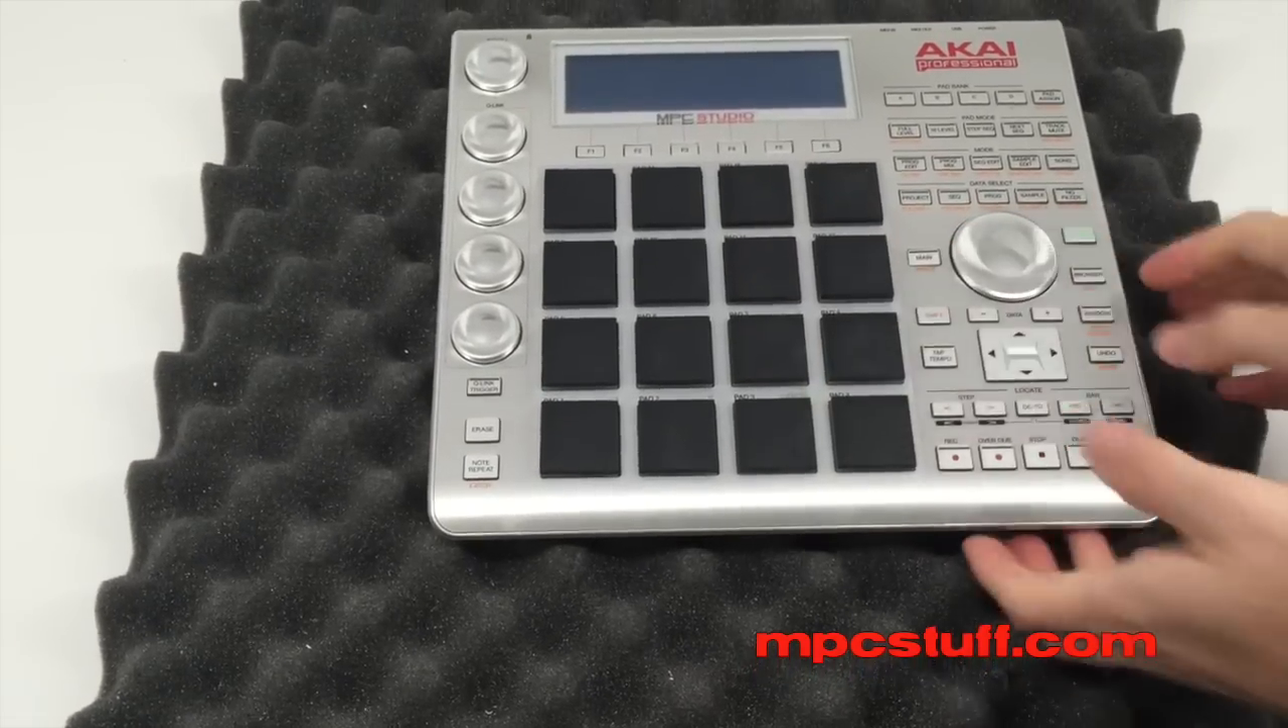Our black thick pads are on. You can see the thicker pads are here.